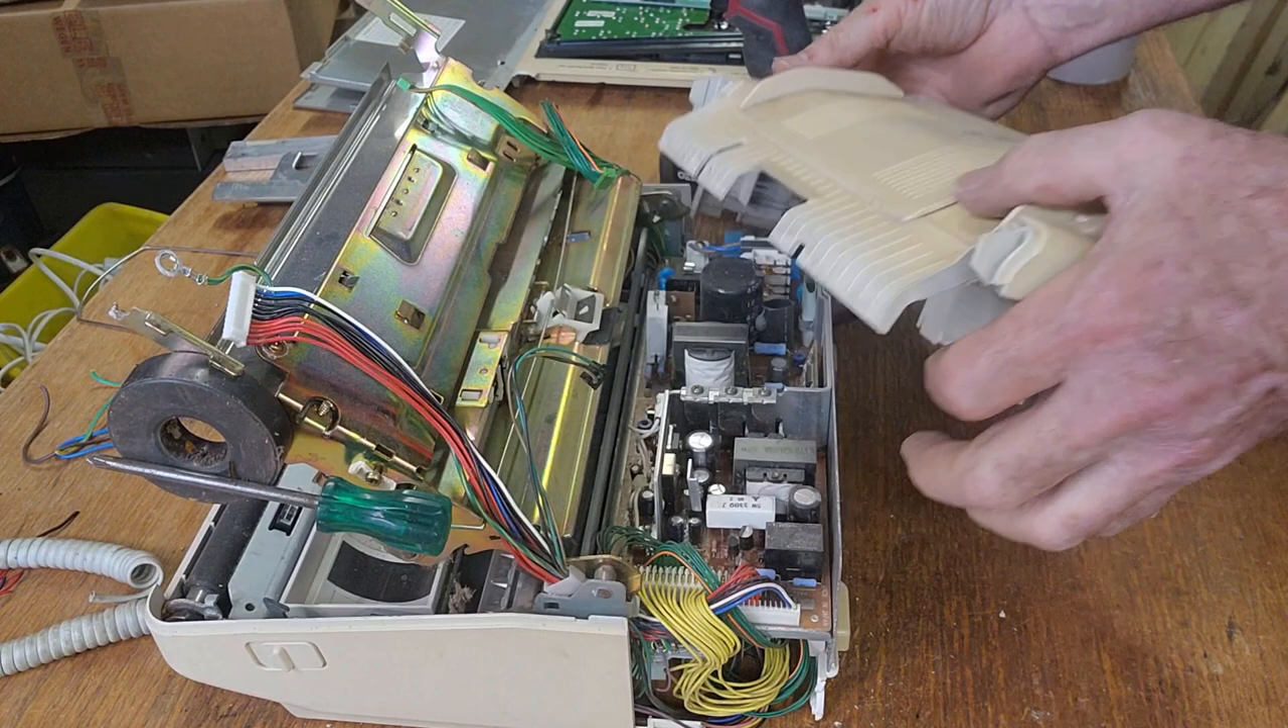Alright, I think the top section will come off now. There we go.